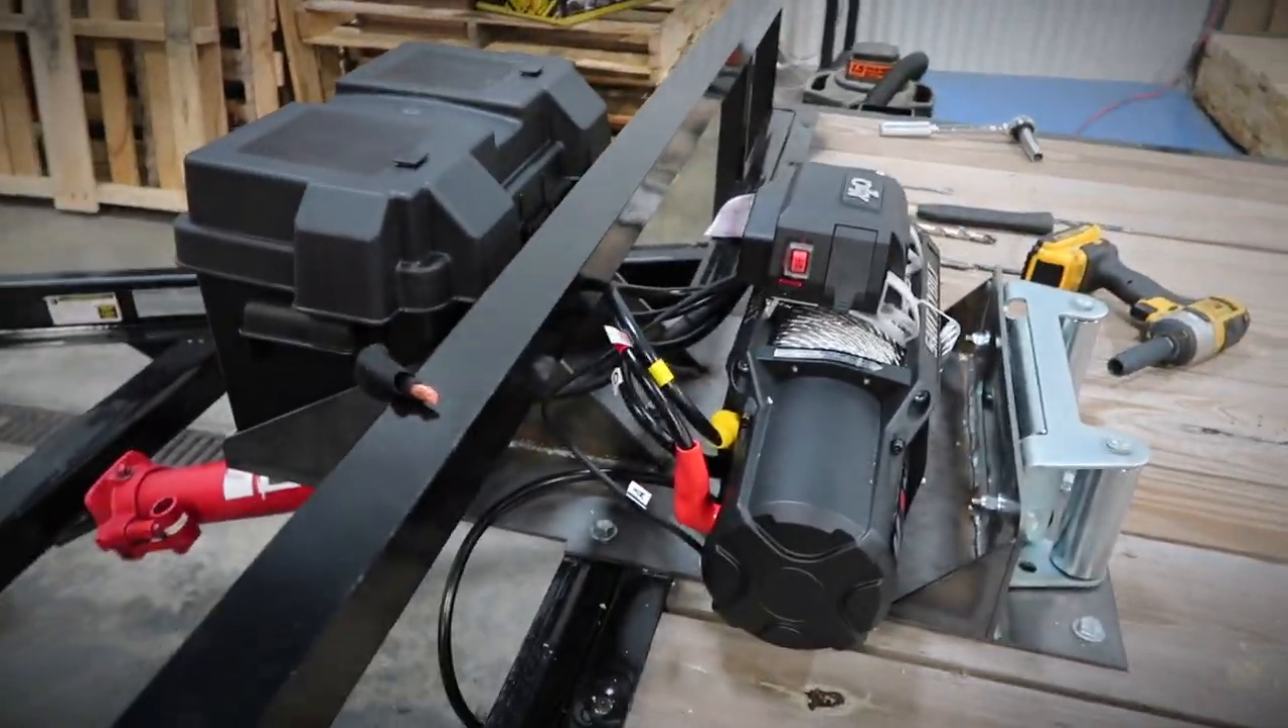I mounted the battery box up here just so it was out of the way. That's all one piece. It's gusseted, double gussets.